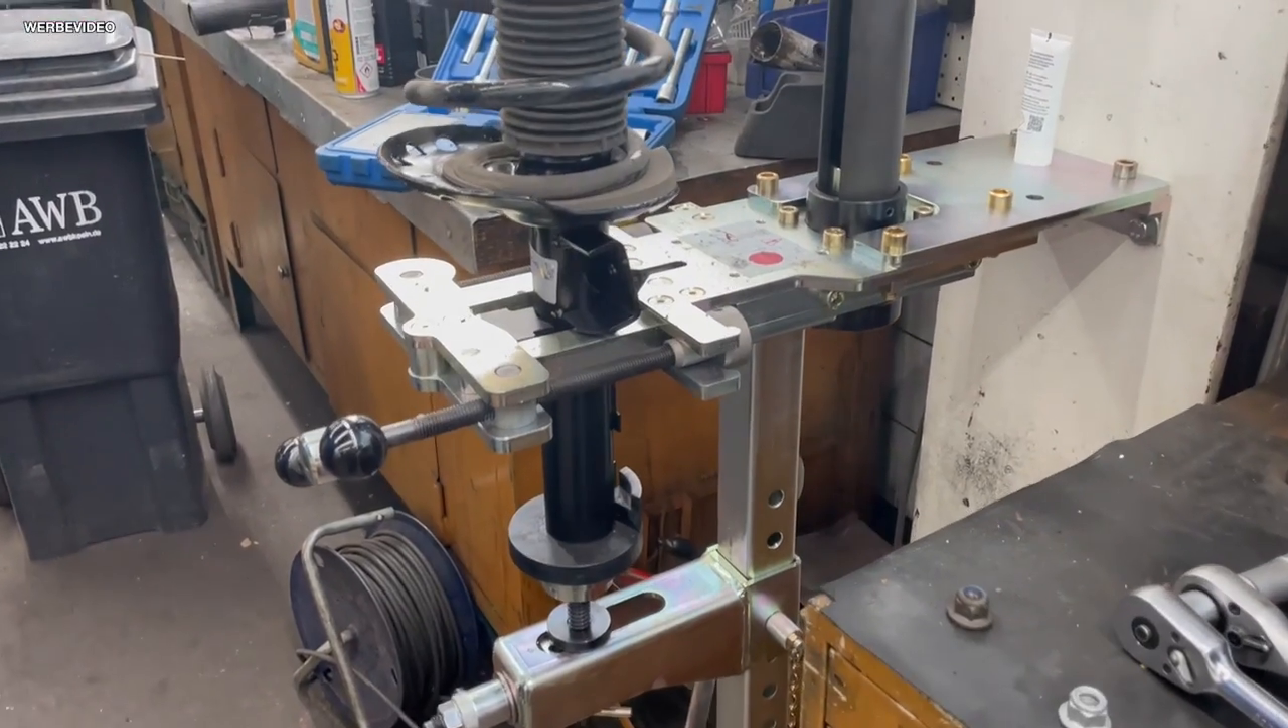So, der neue Stoßdämpfer ist jetzt wieder eingespannt.